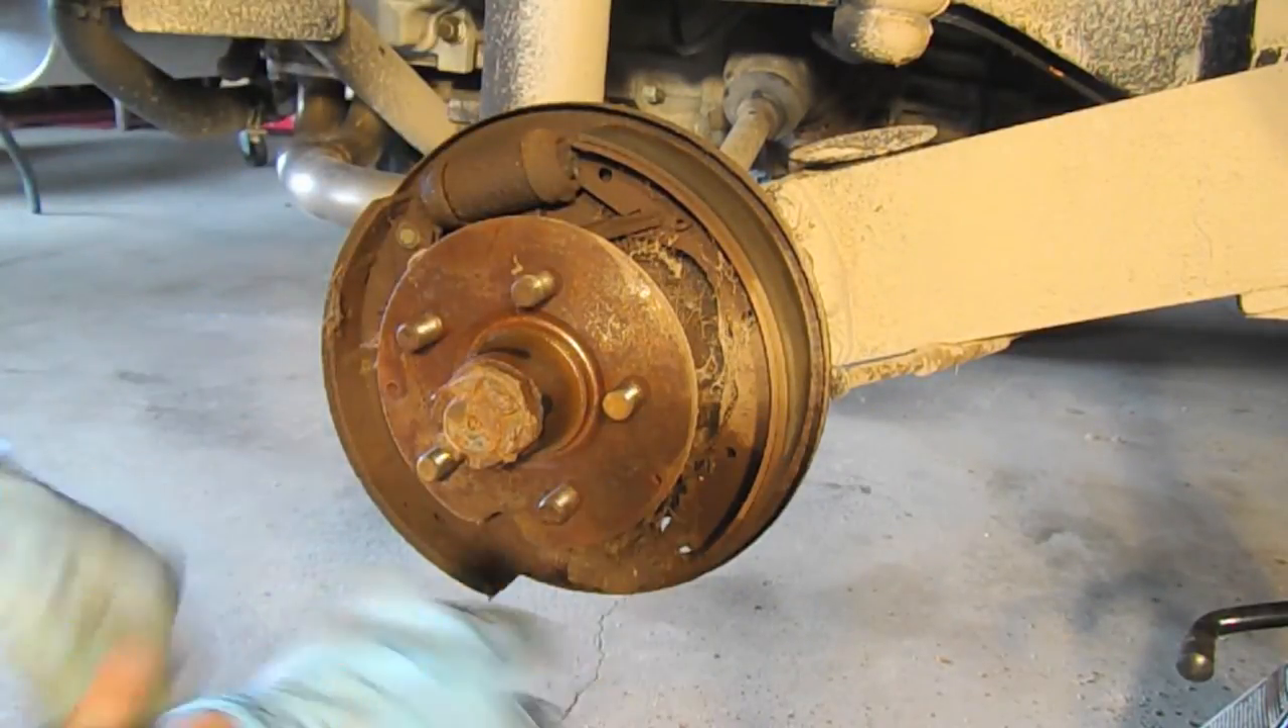Now that the drum is off we're going to remove the brake pads themselves.